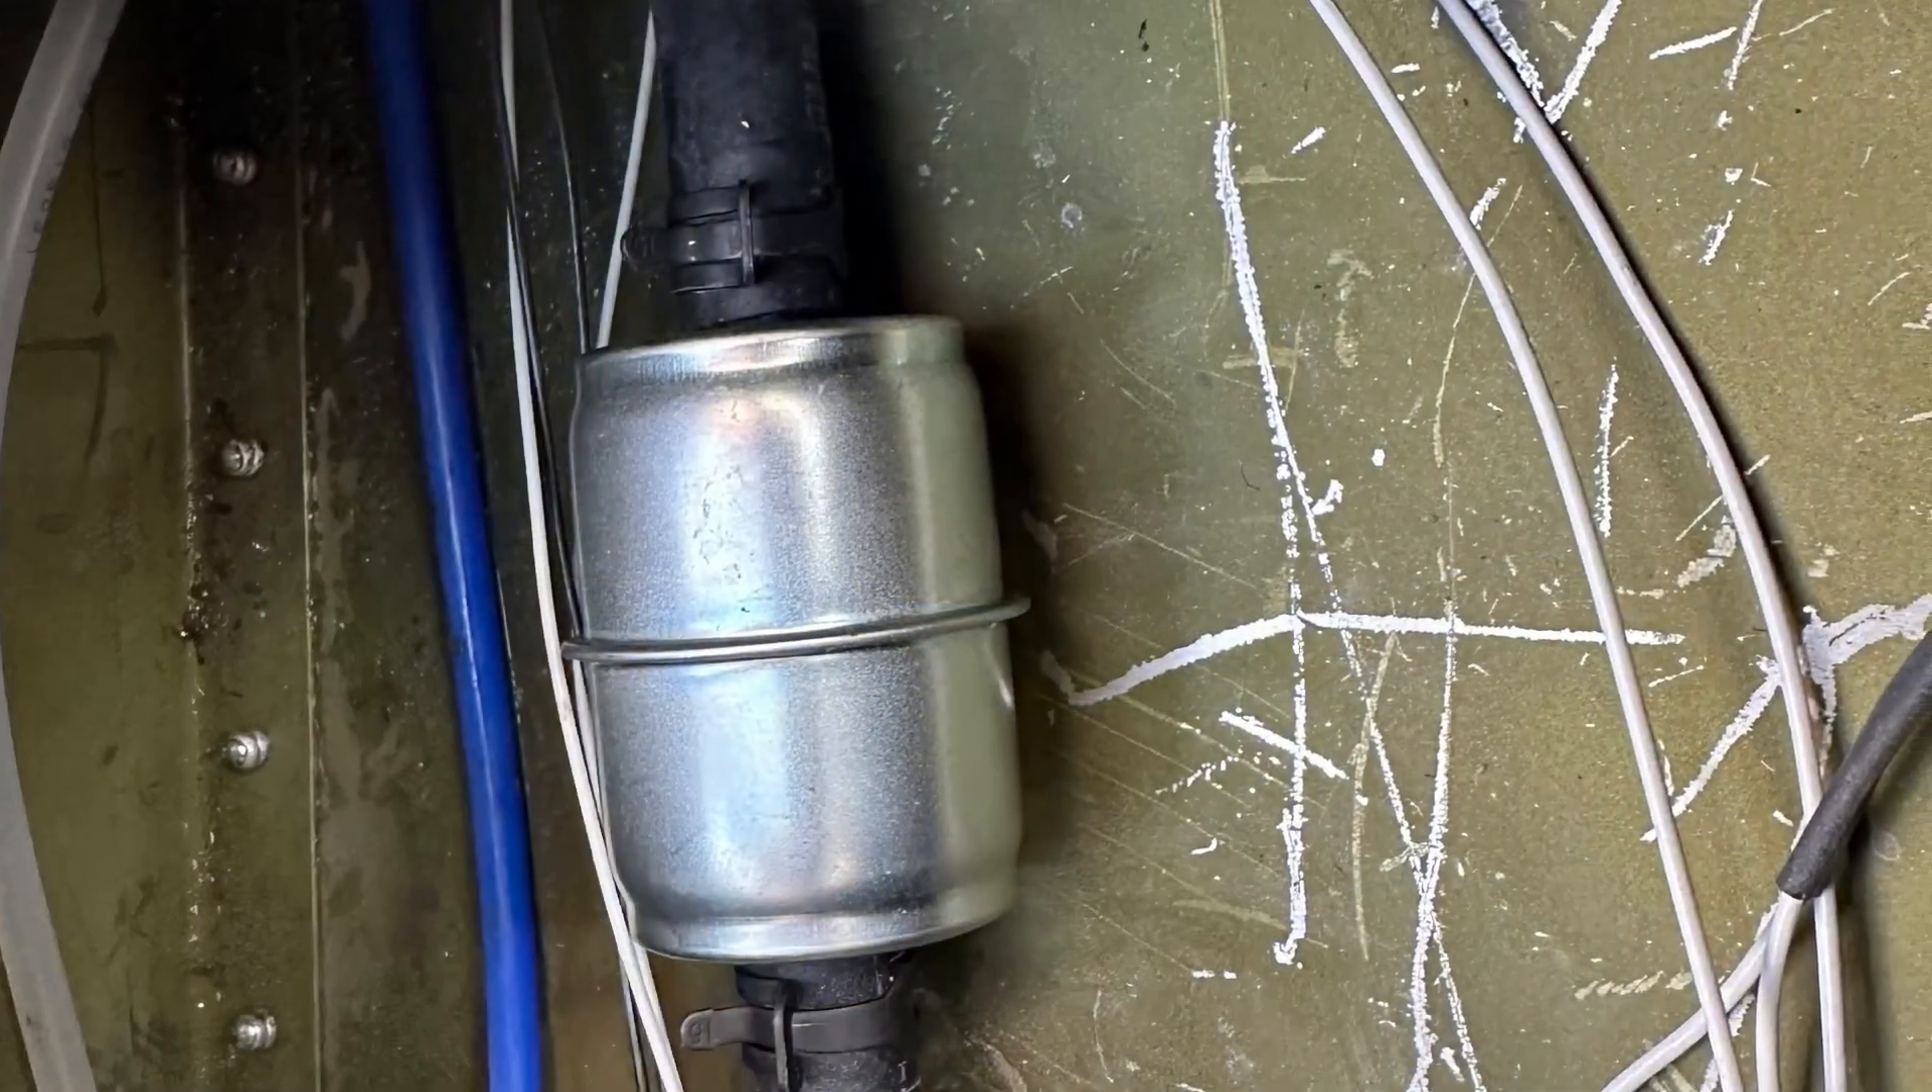Install the filters, put the clamps on and now we're at the point where we can remove any kind of clamp to keep fuel from flowing and testing the fuel.